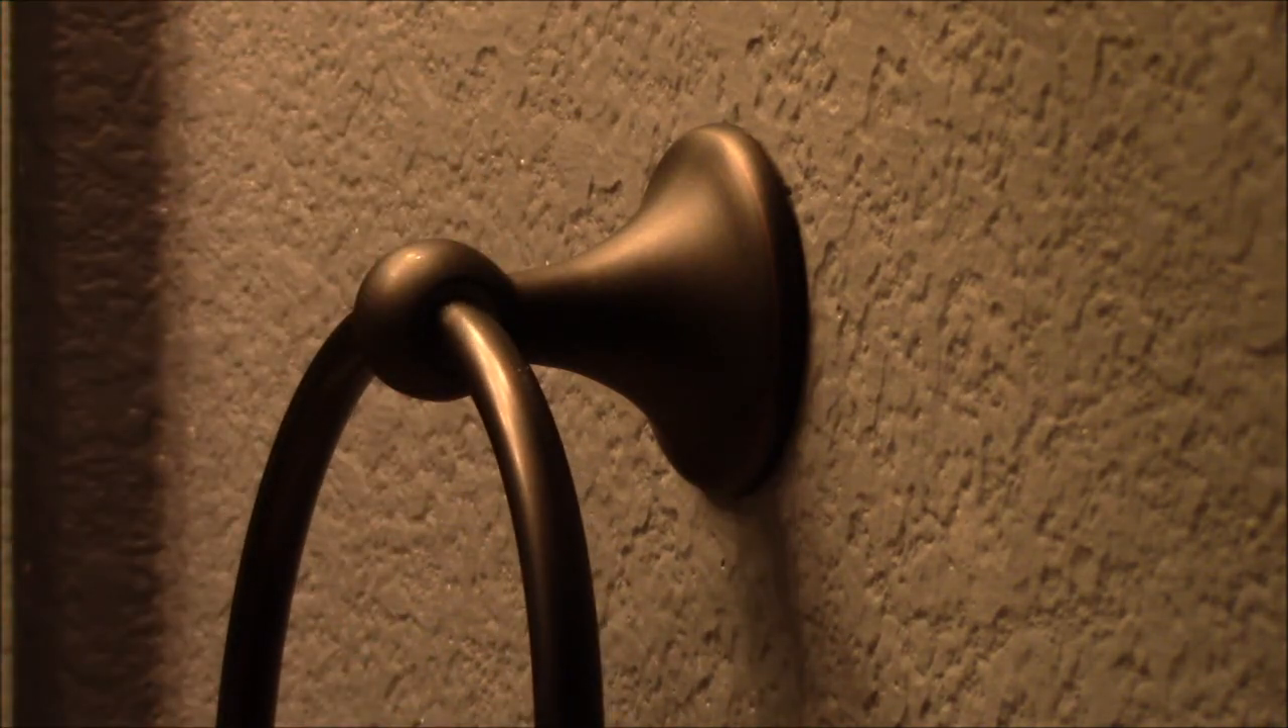I'm done with the mounting of the ring.